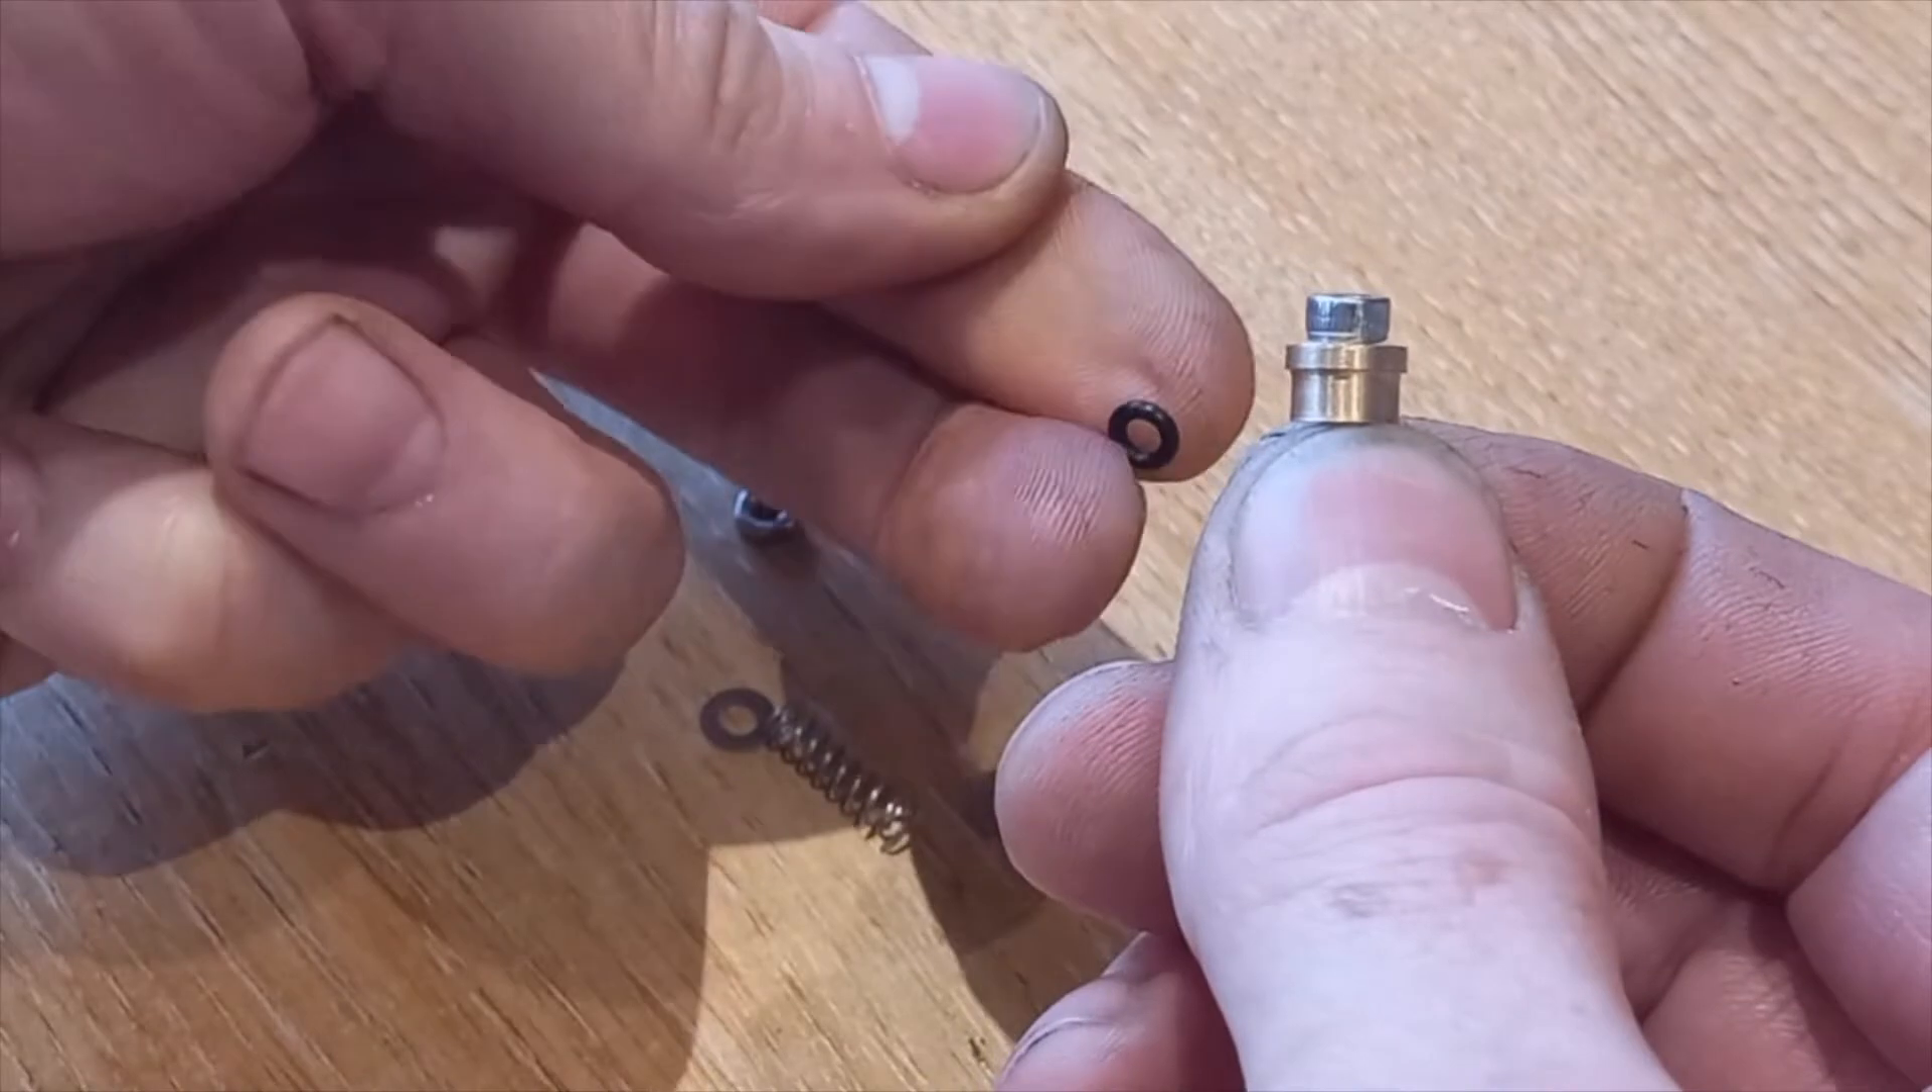Also, because this is going to be soldered in place, I'm not going to put the little rubber o -ring on just yet because it will melt.